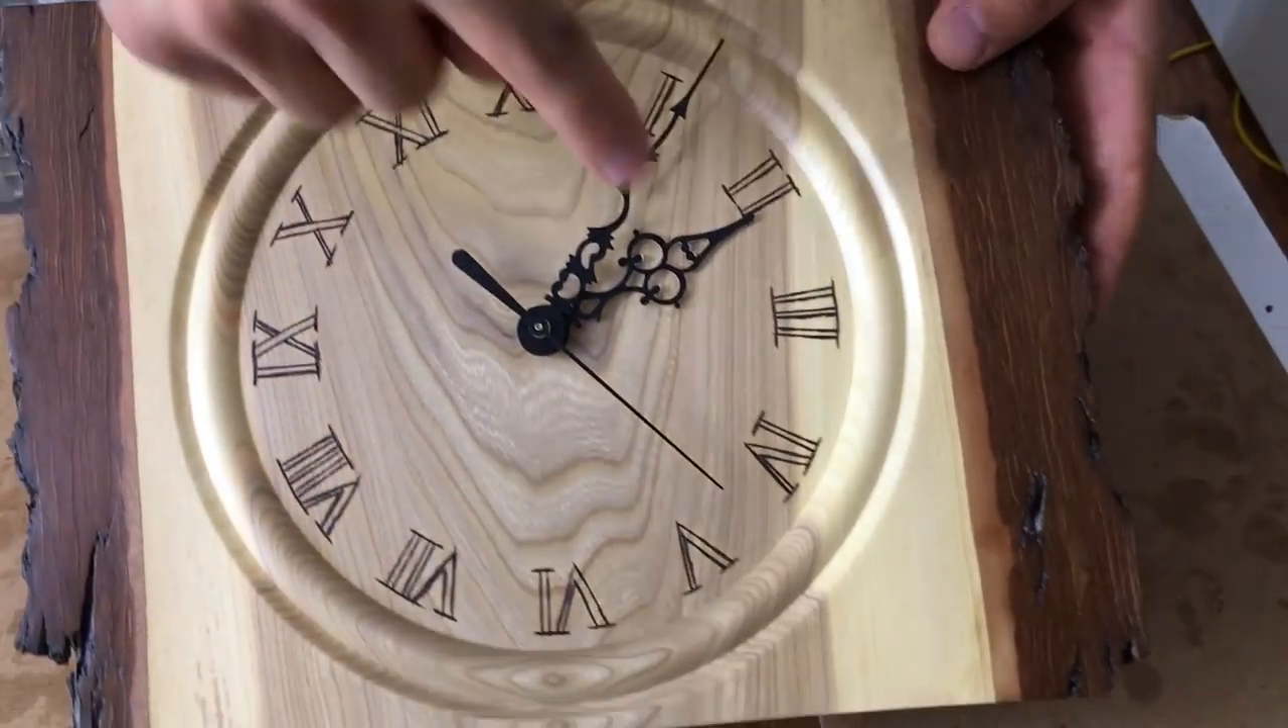There, our clock is all assembled.